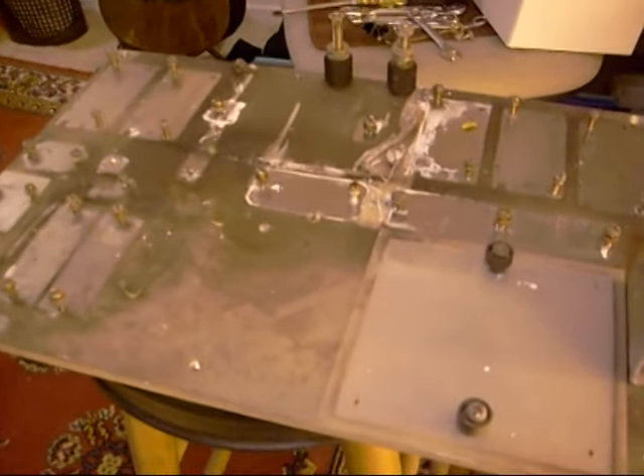All the components are removed from this large heatsink board.